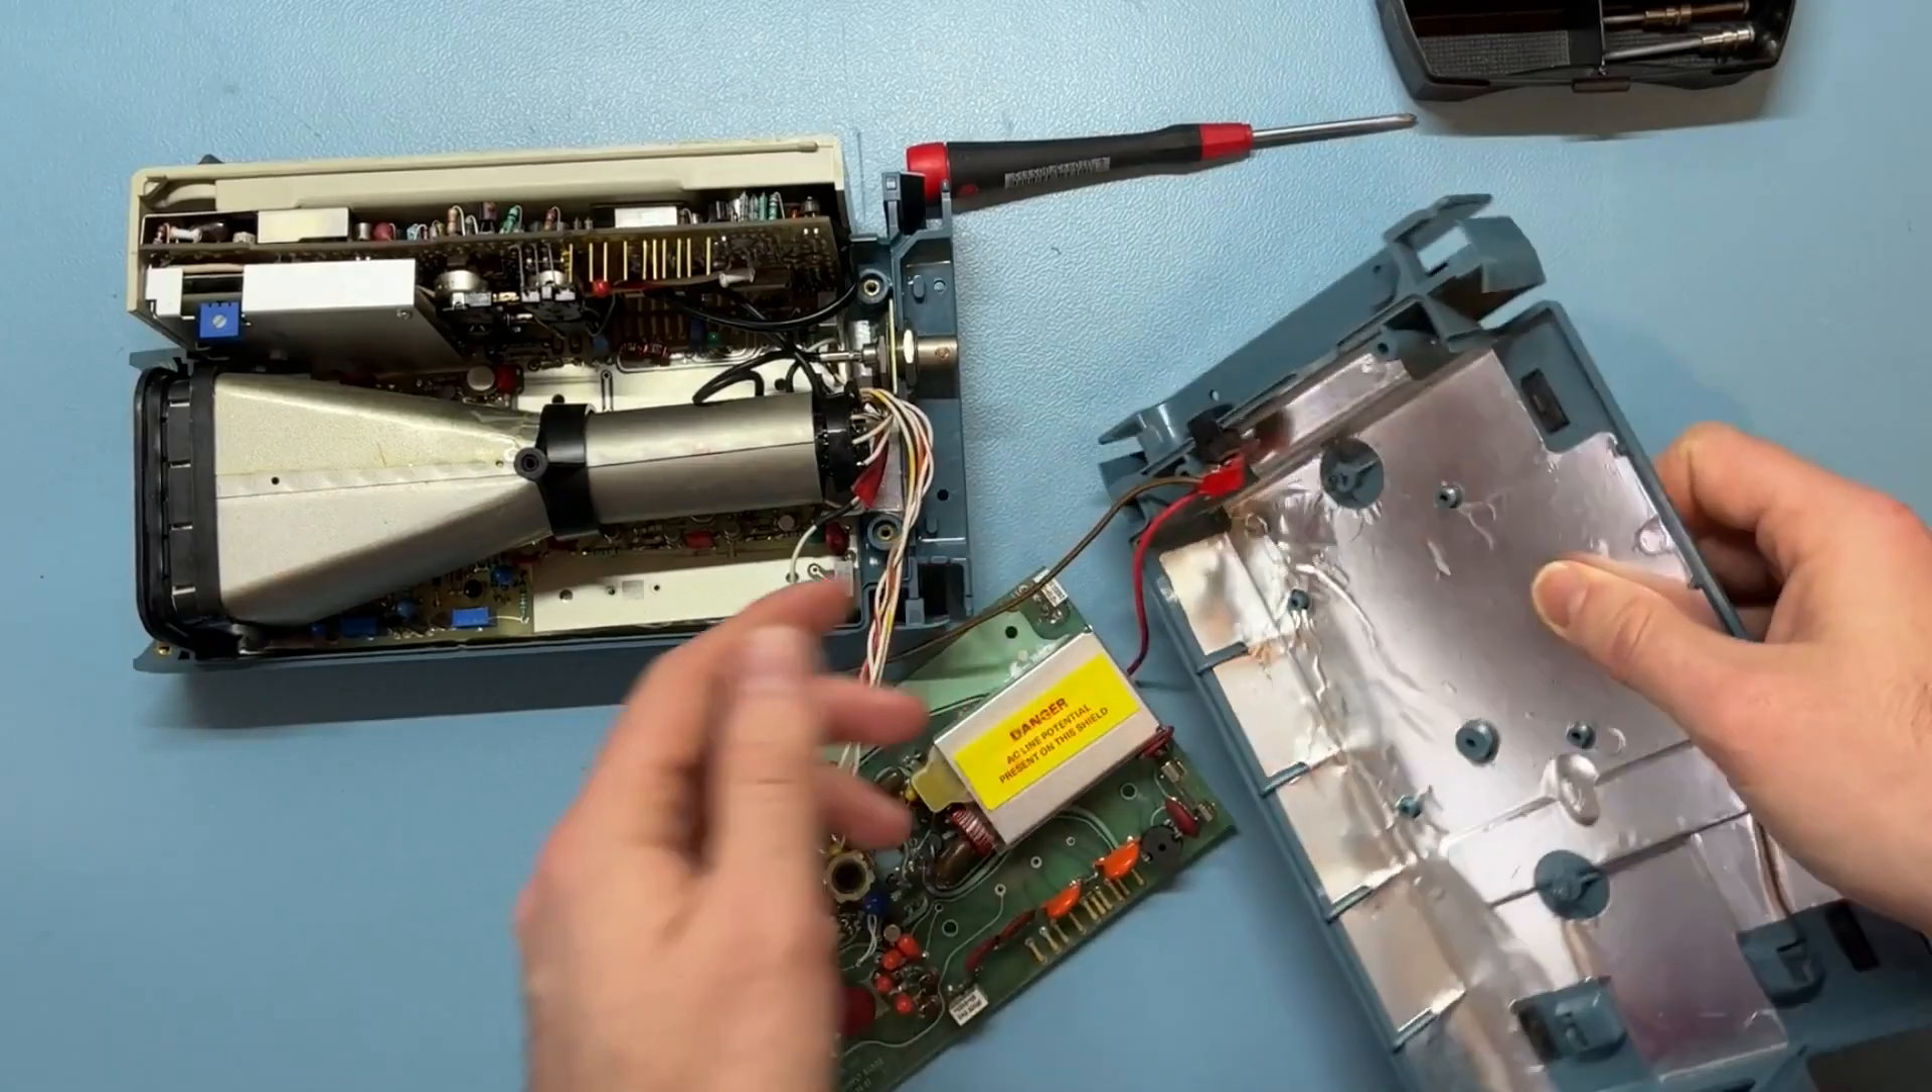And there we have one disassembled oscilloscope.